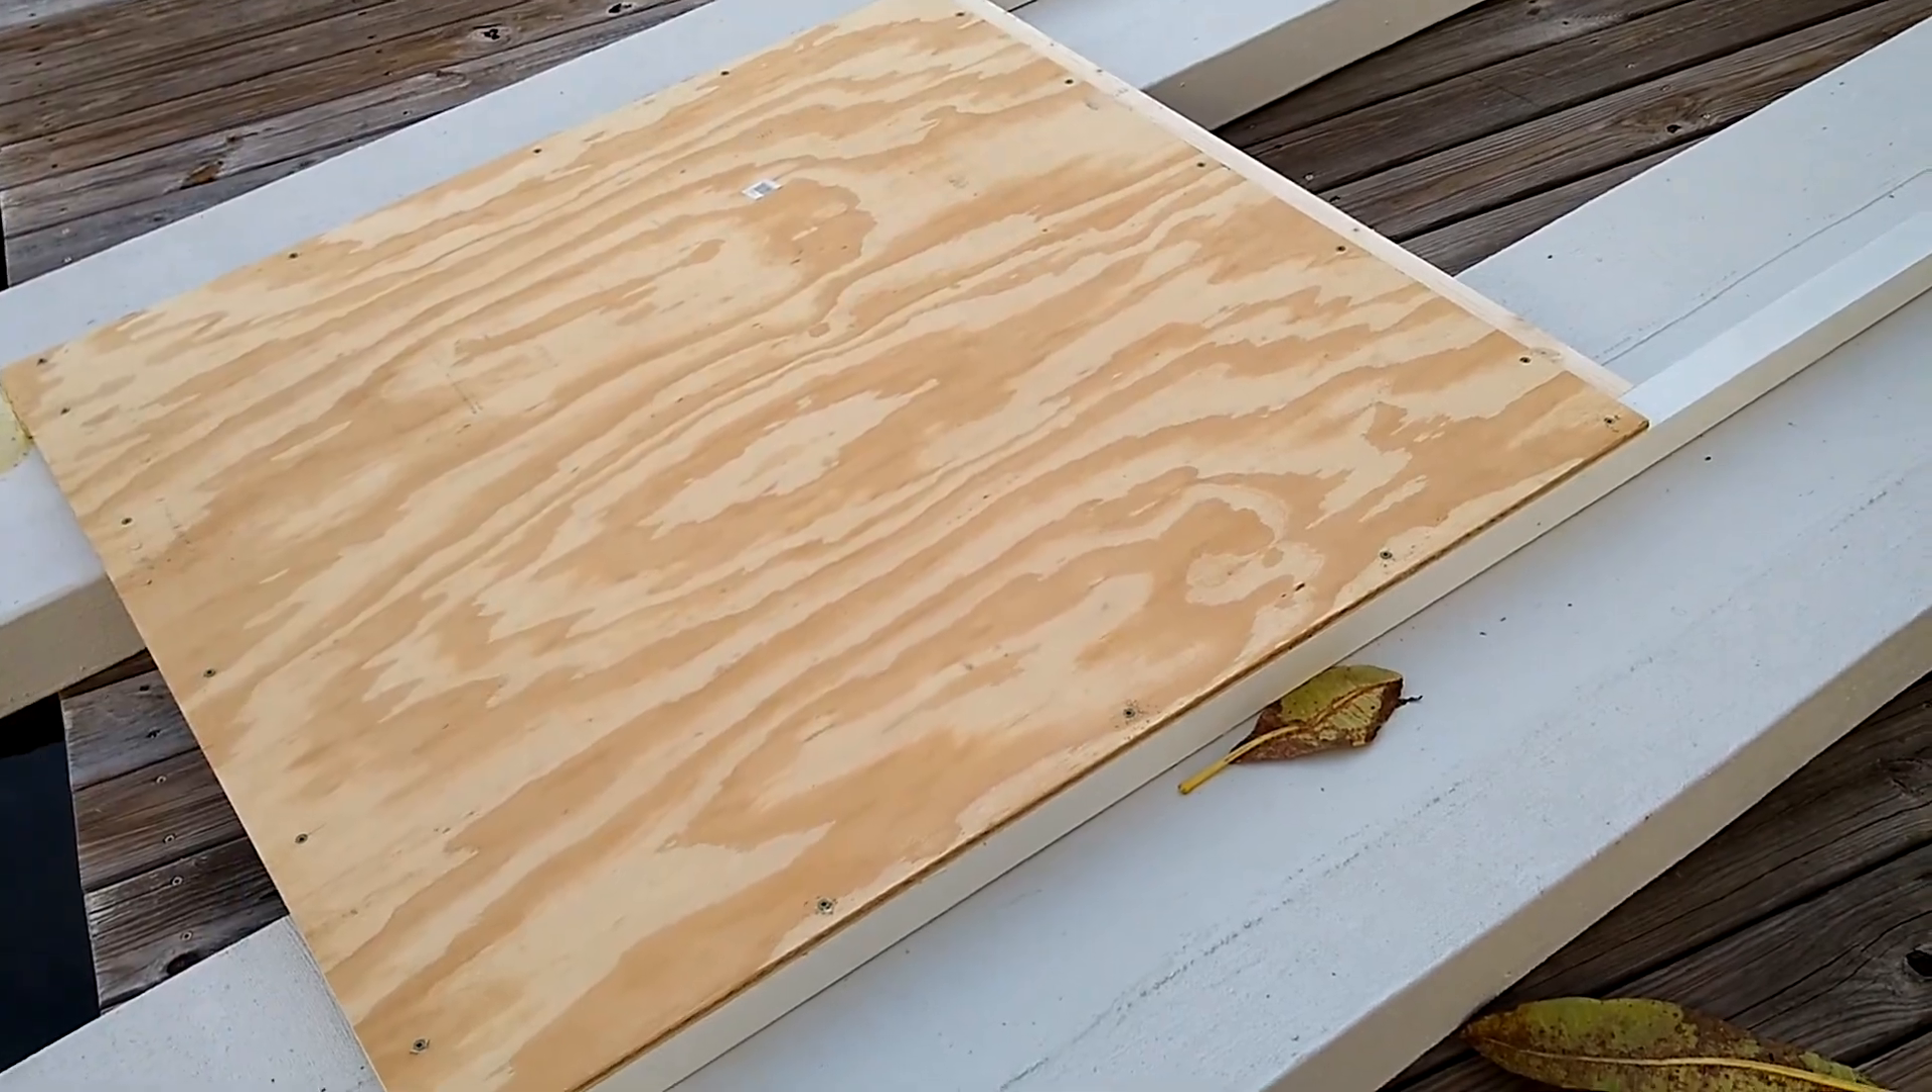One panel down two to go.